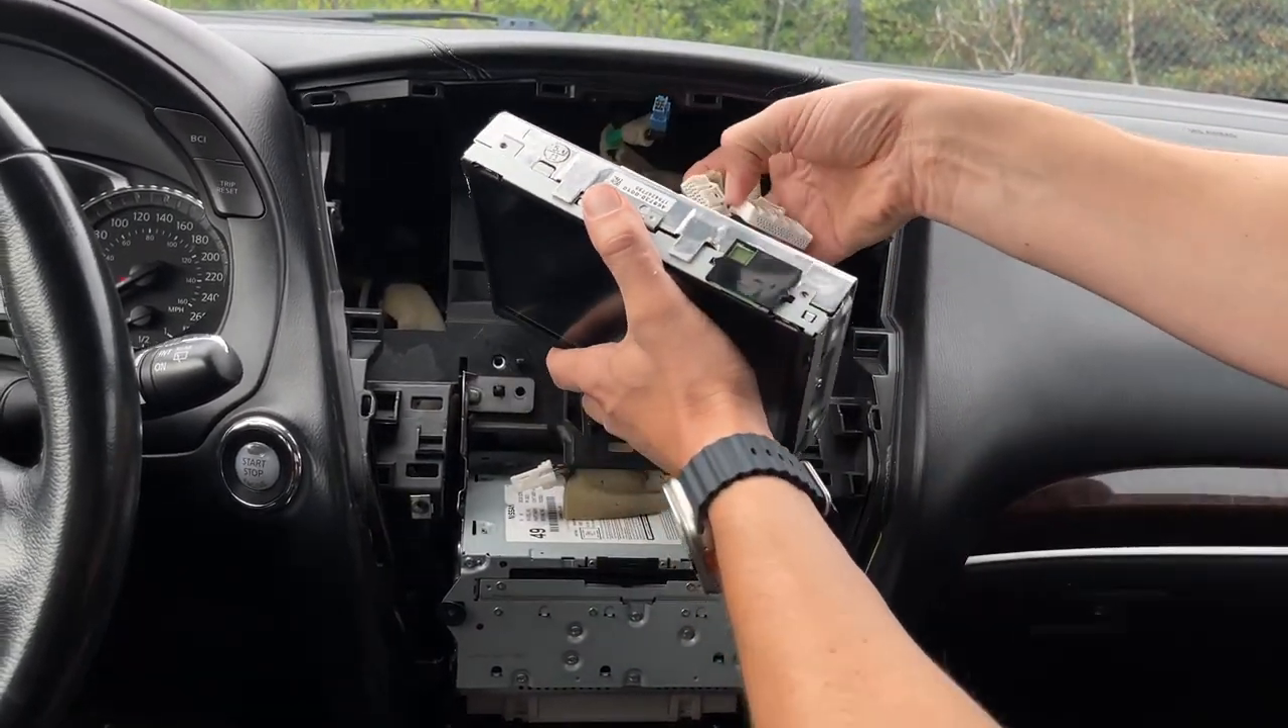This is the screen. Again, this is not fully assembled. We just have it inside the car to test.